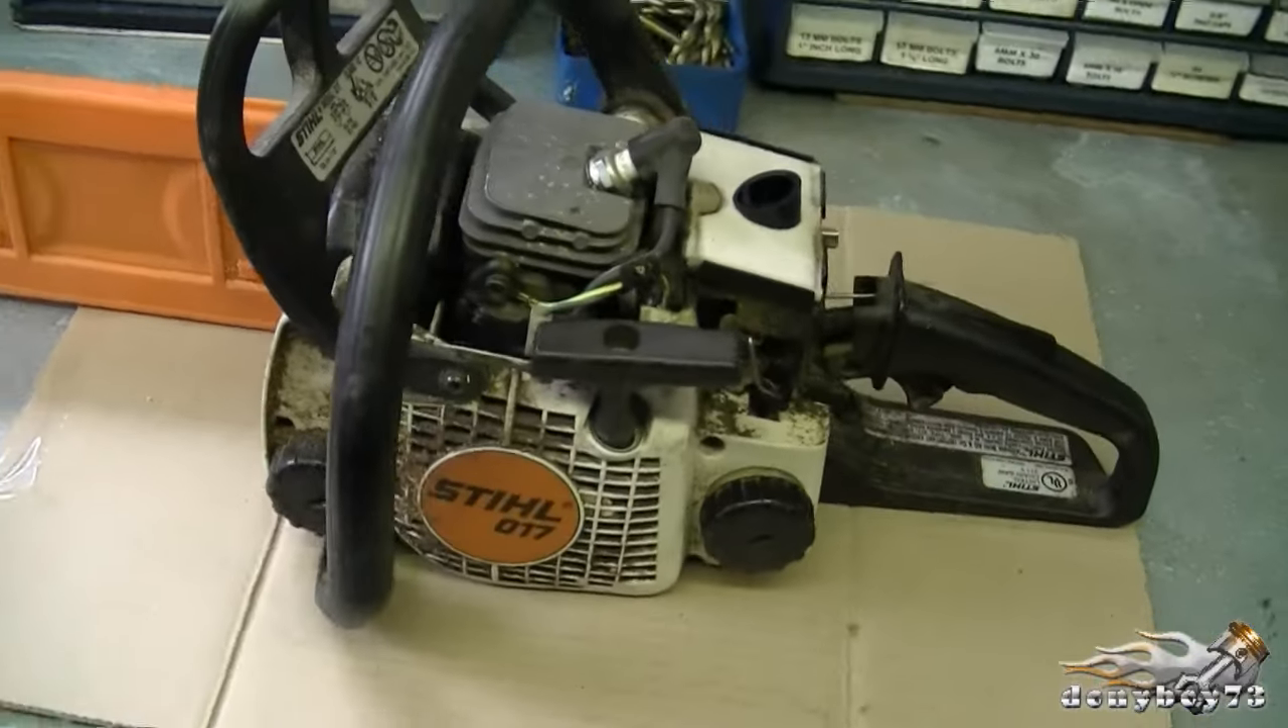Now here's the saw here, I've got the cover off.